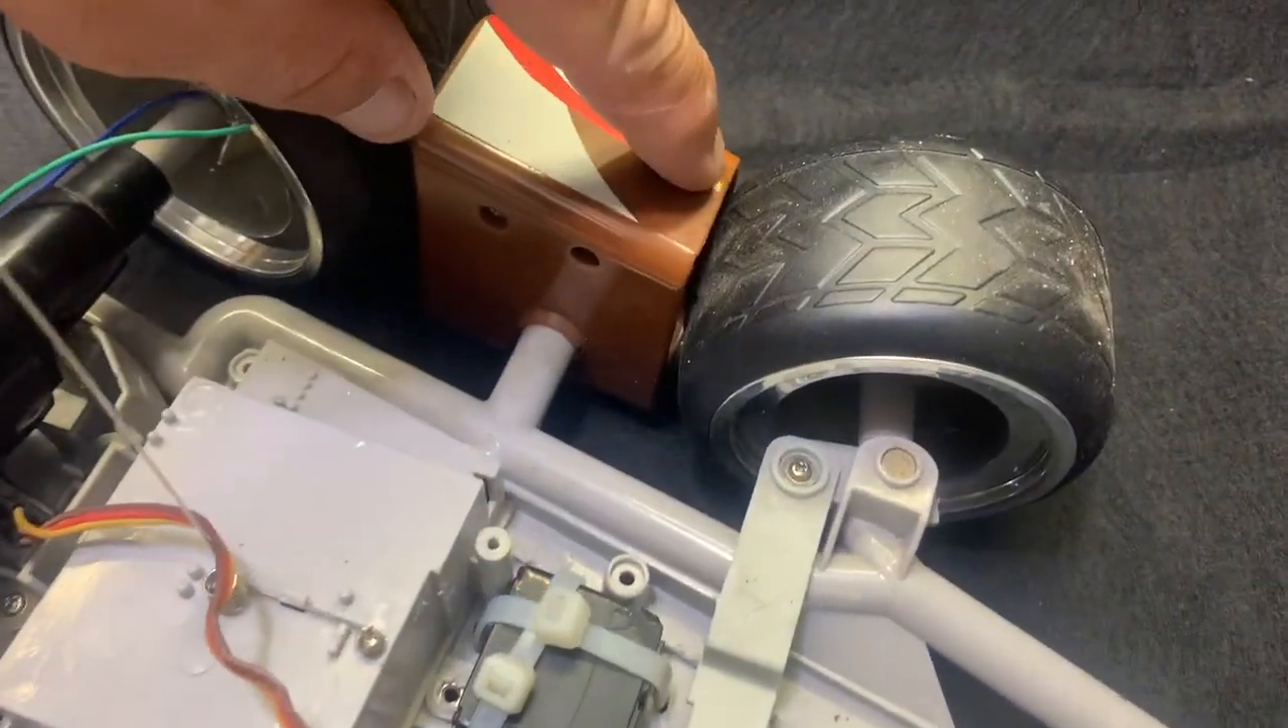There's not much turn on this, only because the tyres are on borderline touching on these side guards here.